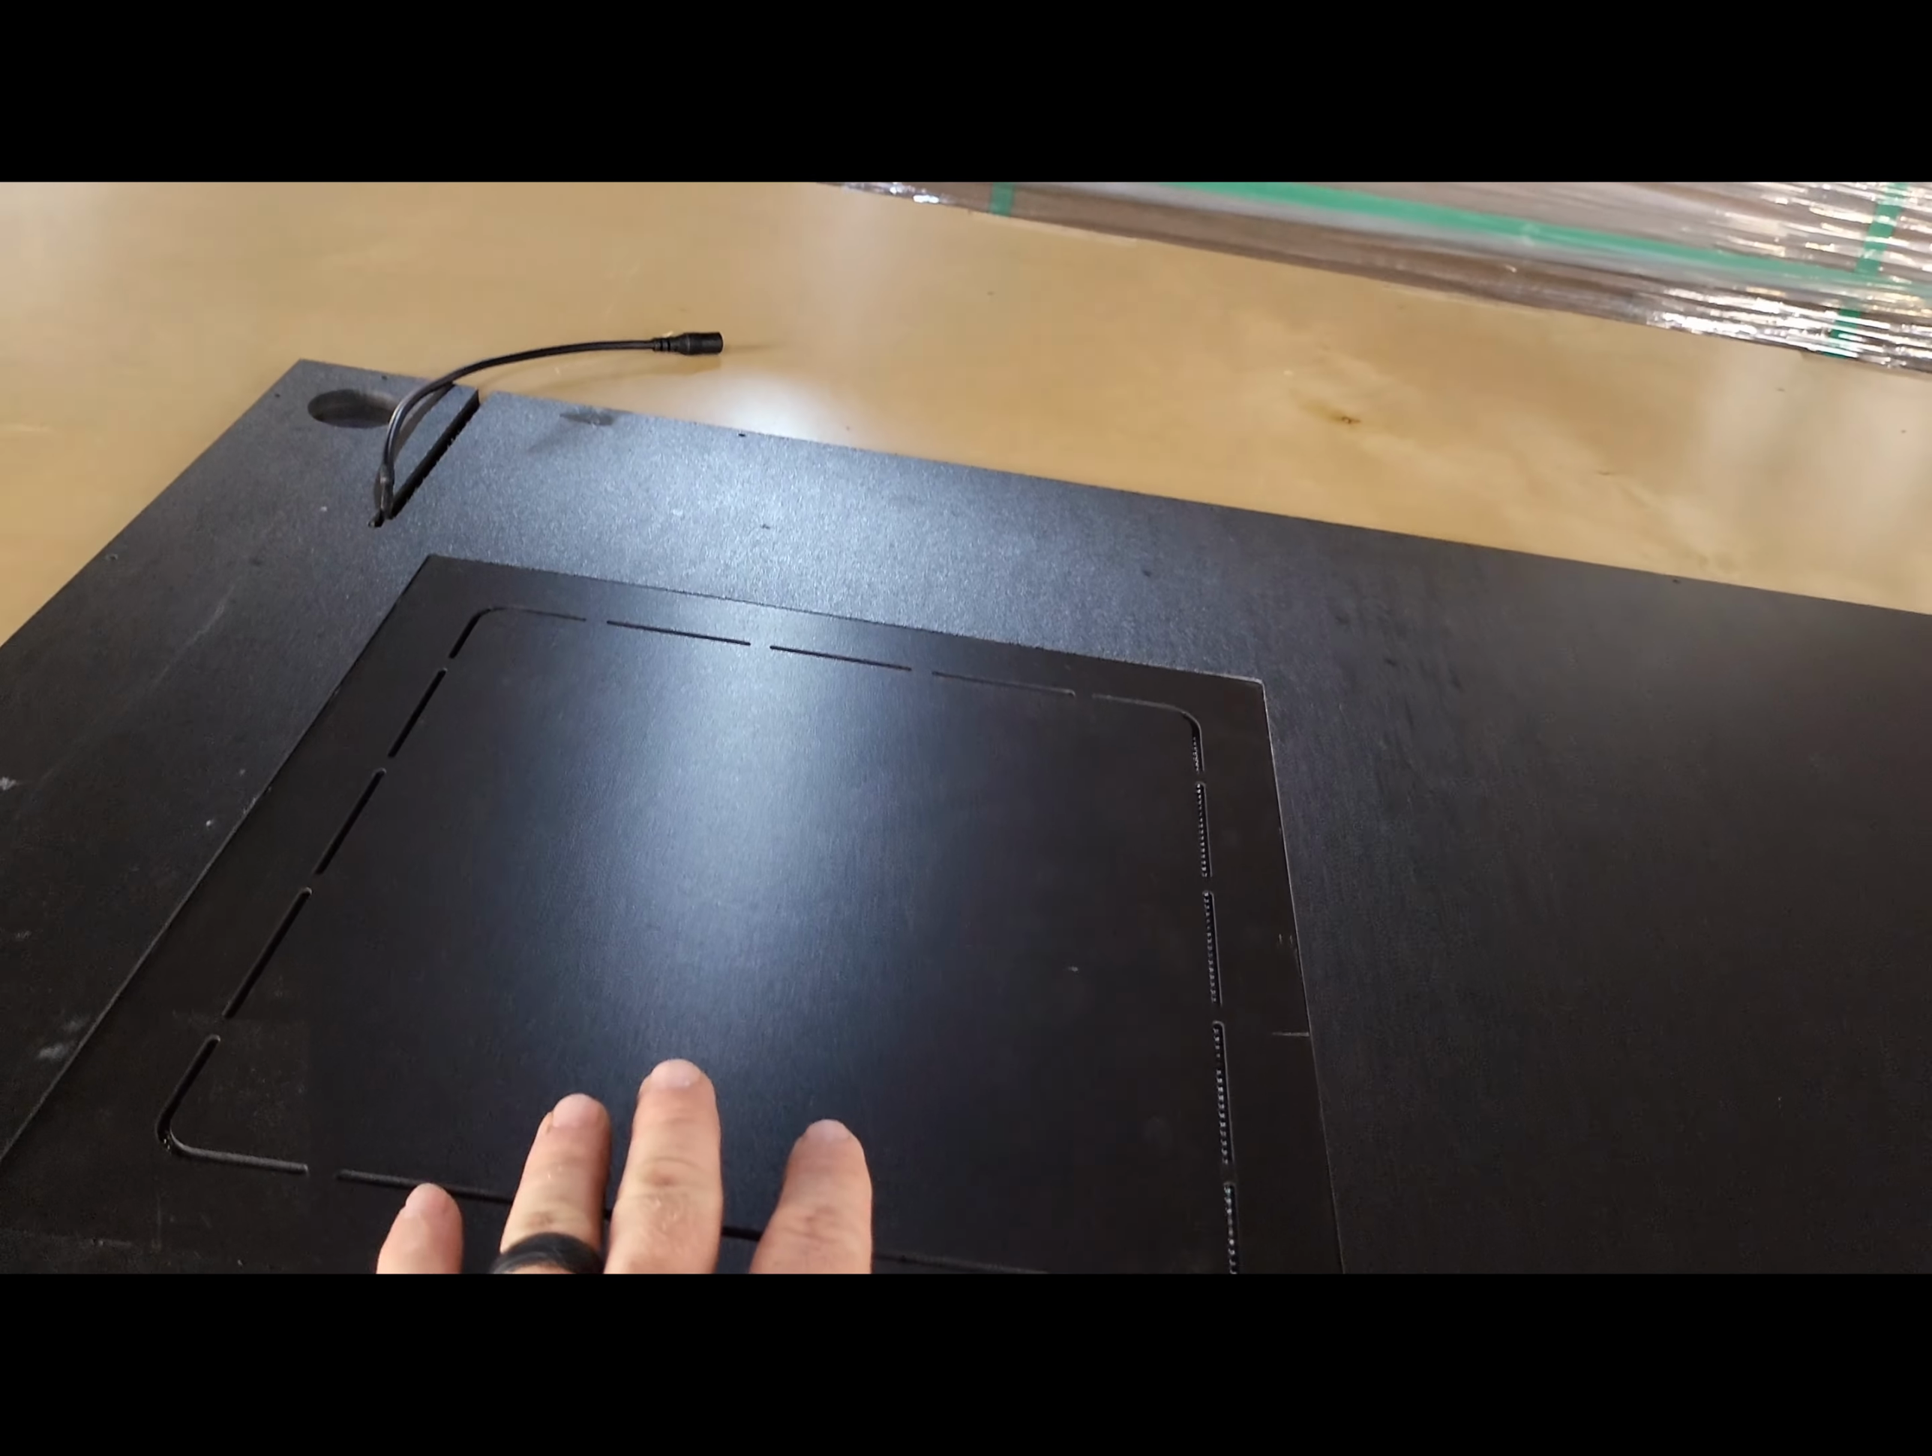We have the LED light power cord exiting that slot.